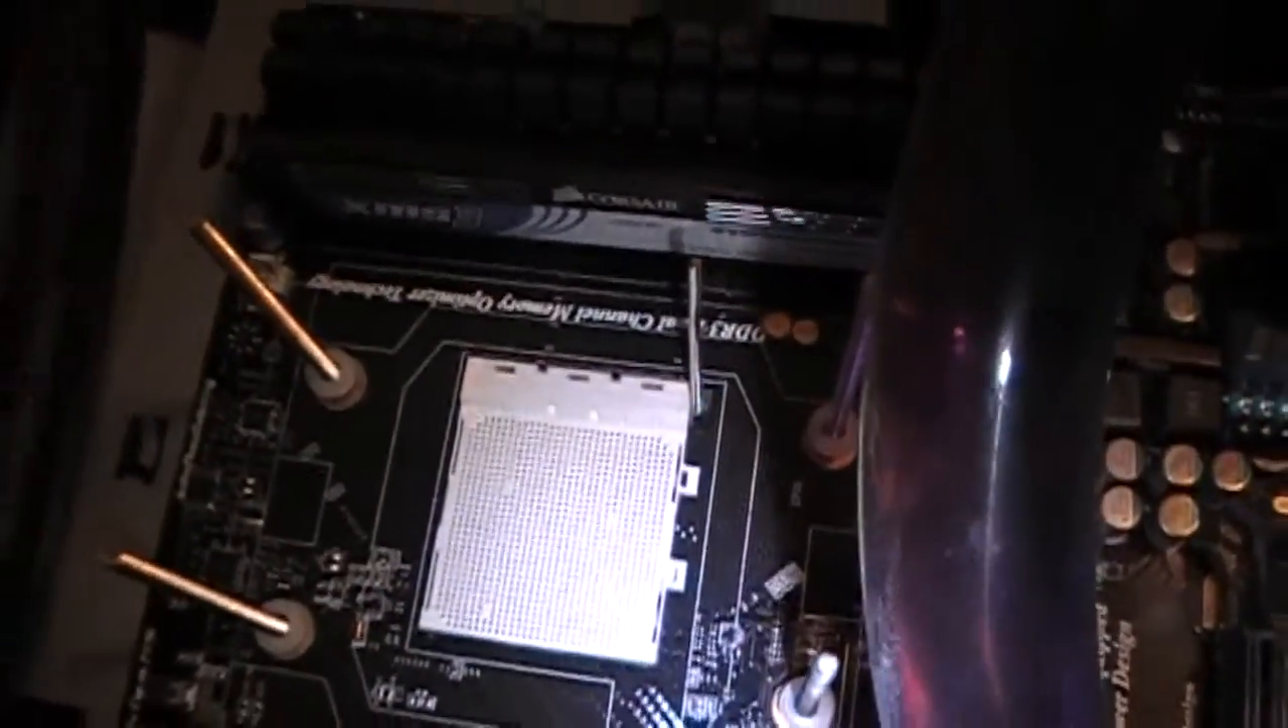So the water block is off there is our socket.